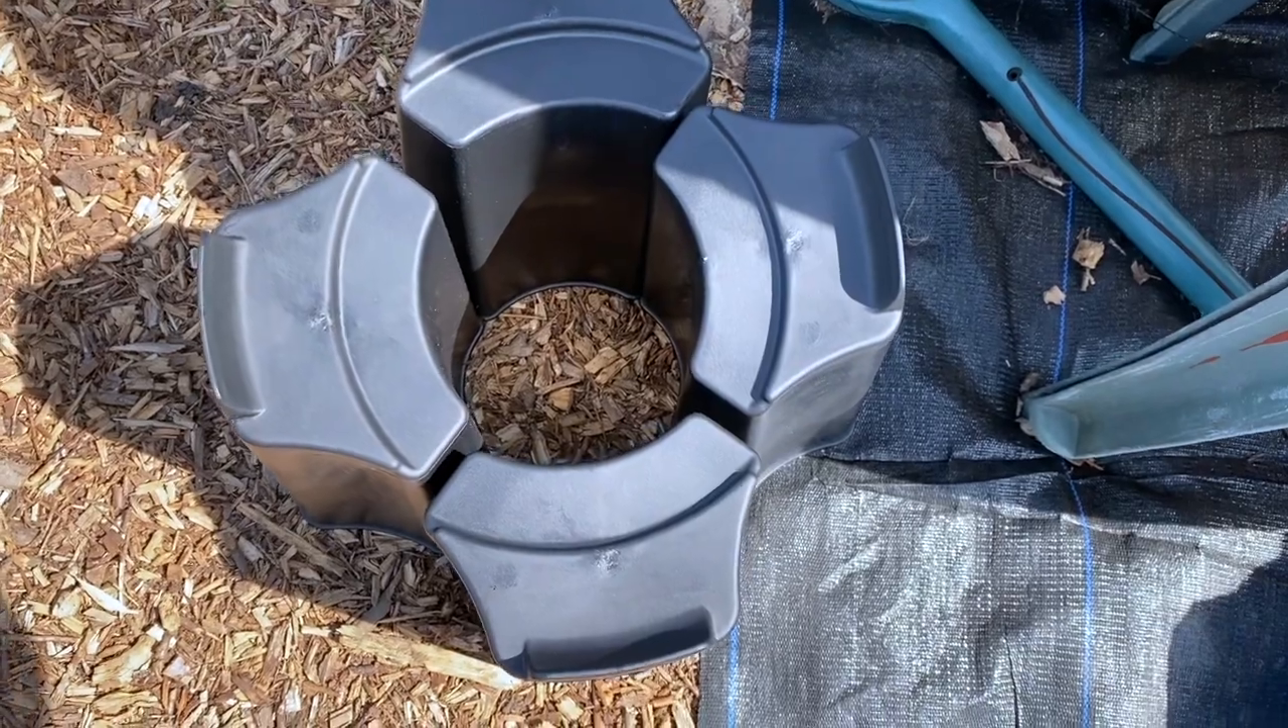That is the base fitted together, ready for the water butt to sit in.